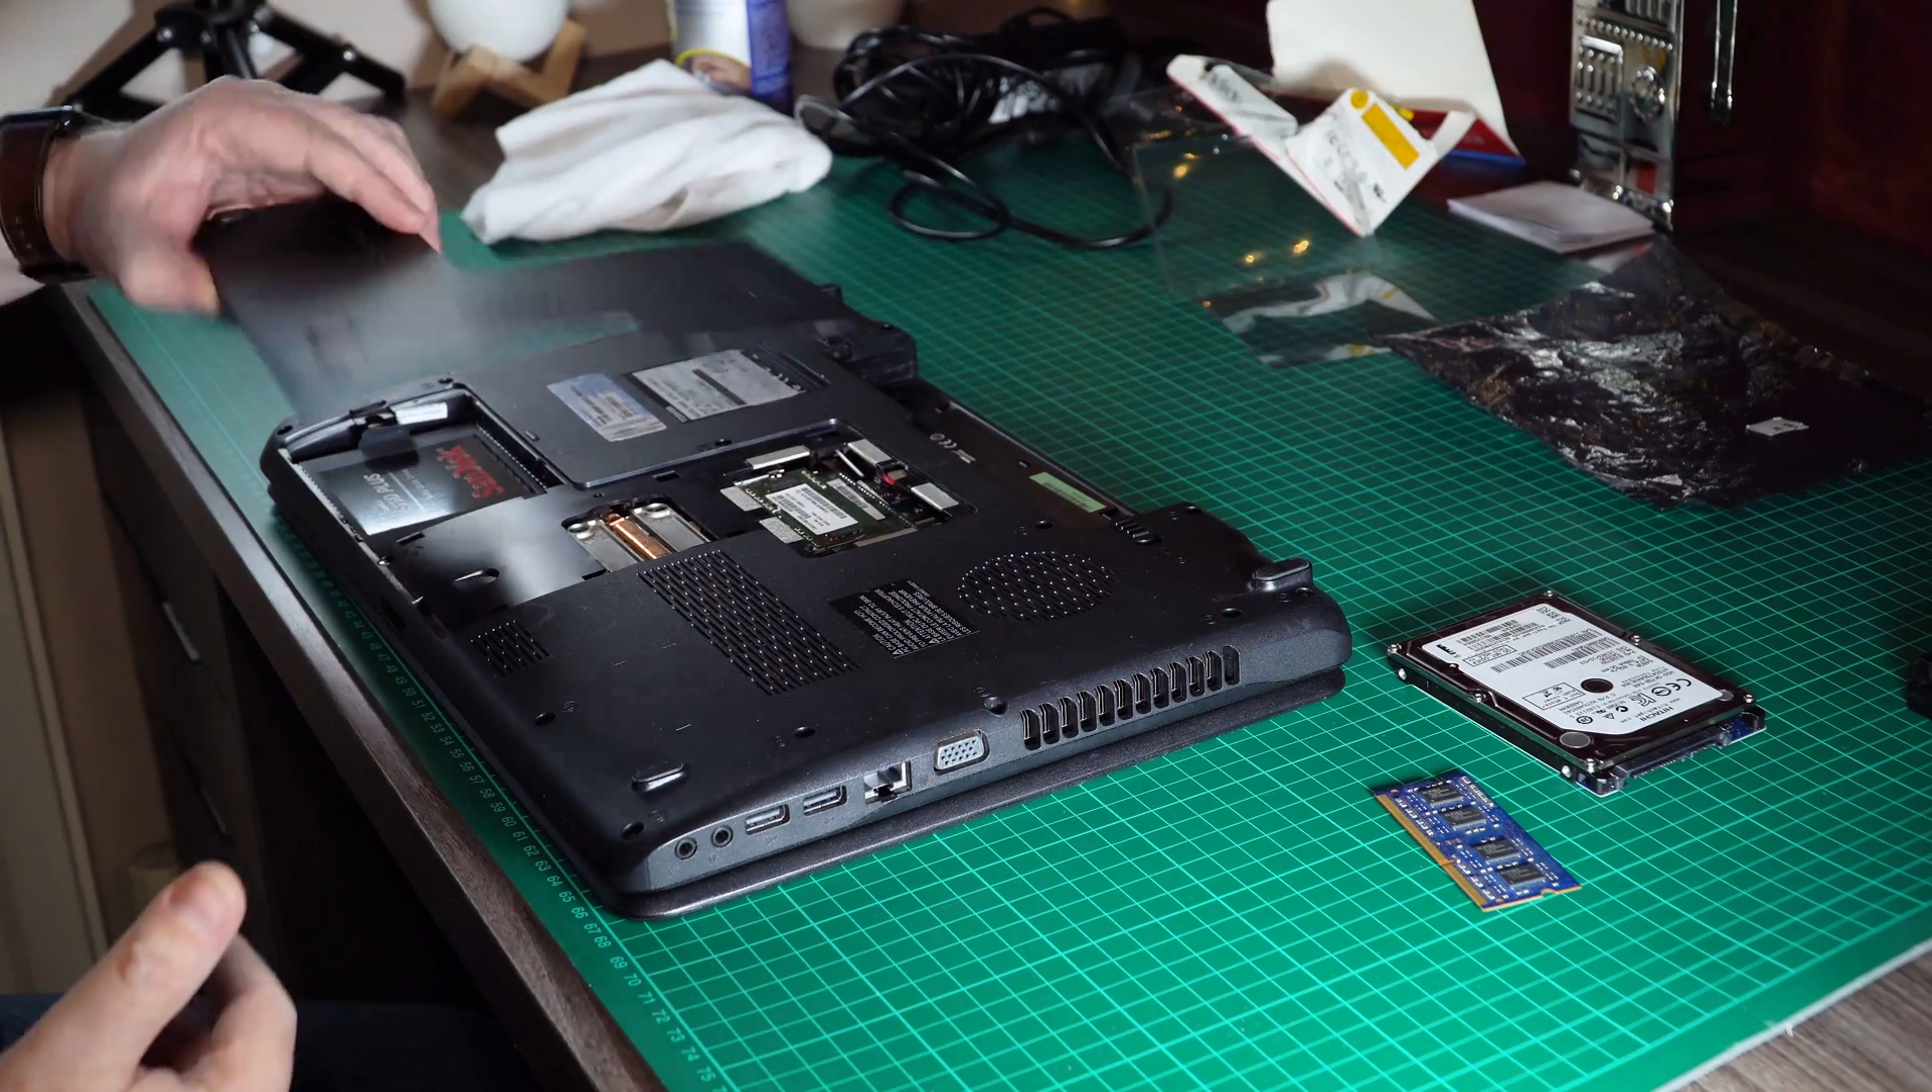So it's now just a case of putting this cover back on.